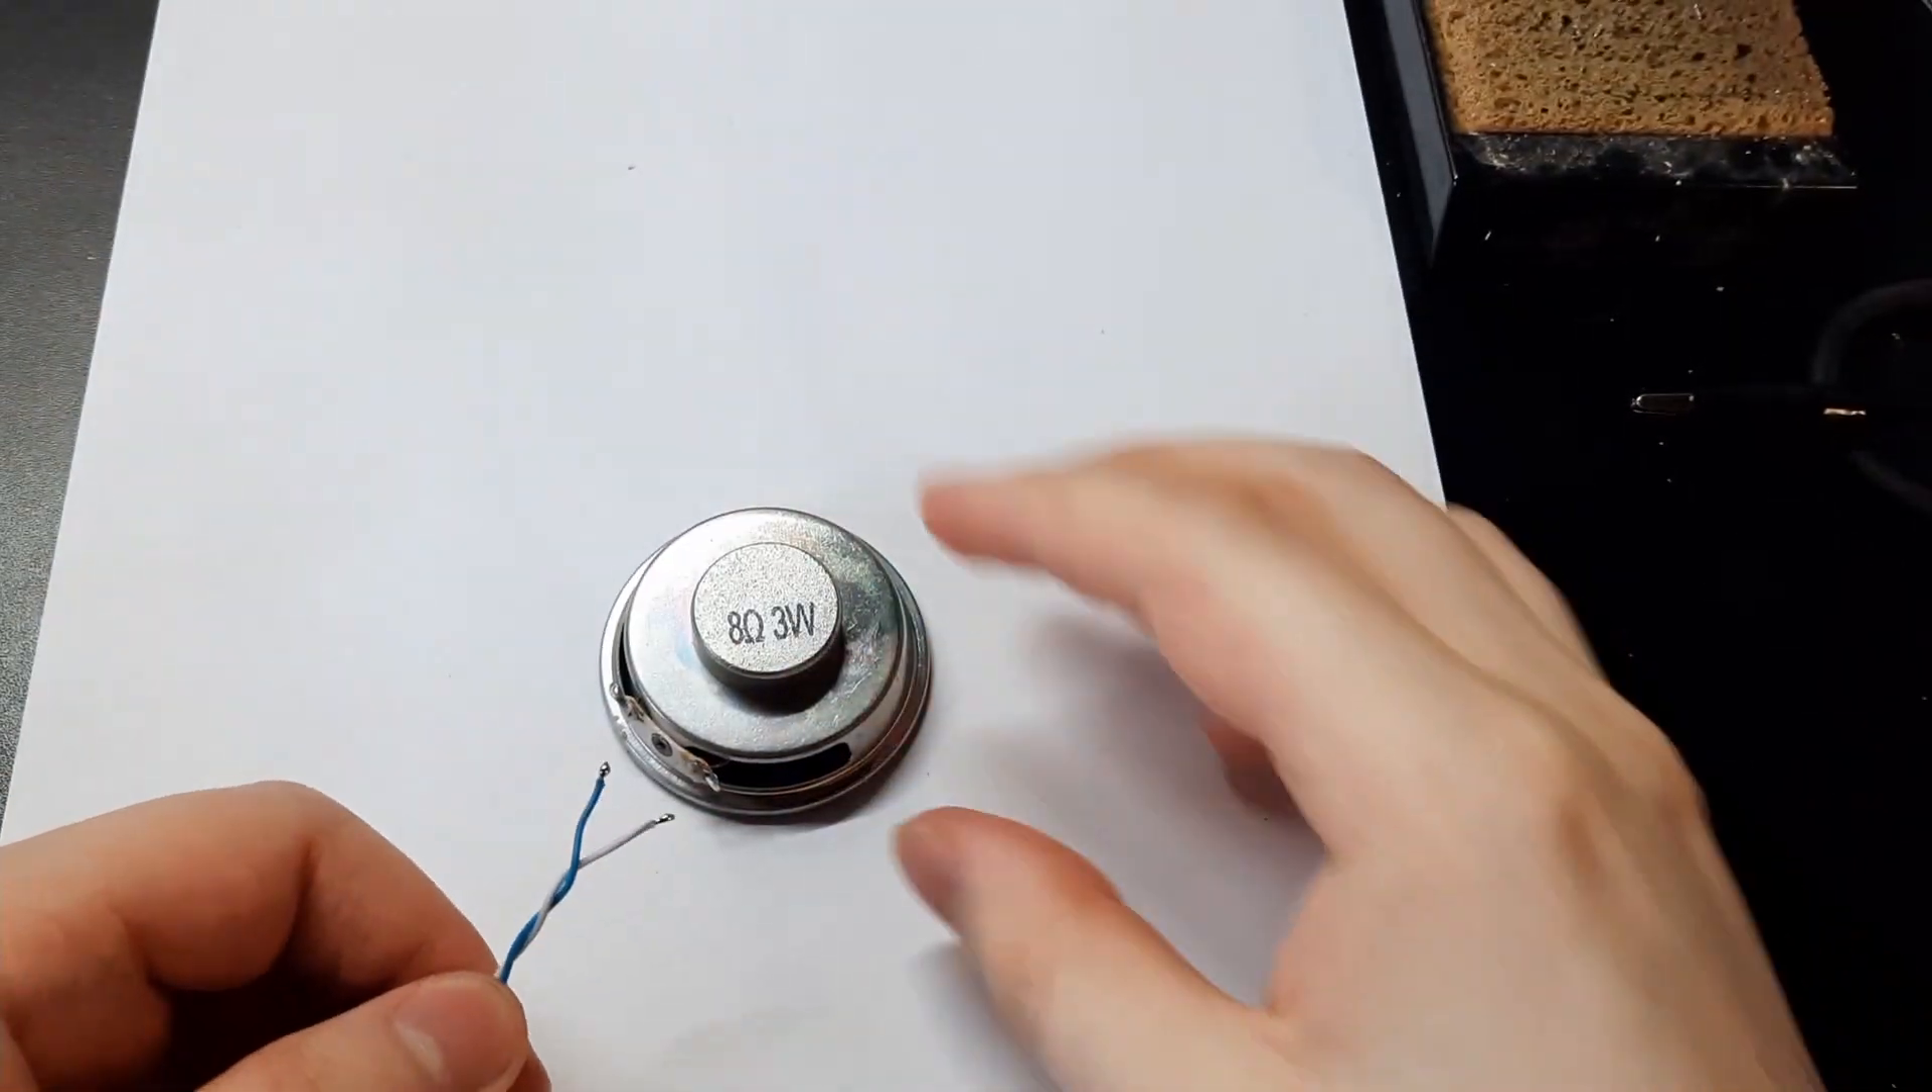All right, the last thing to wire in is our 8-ohm speaker.